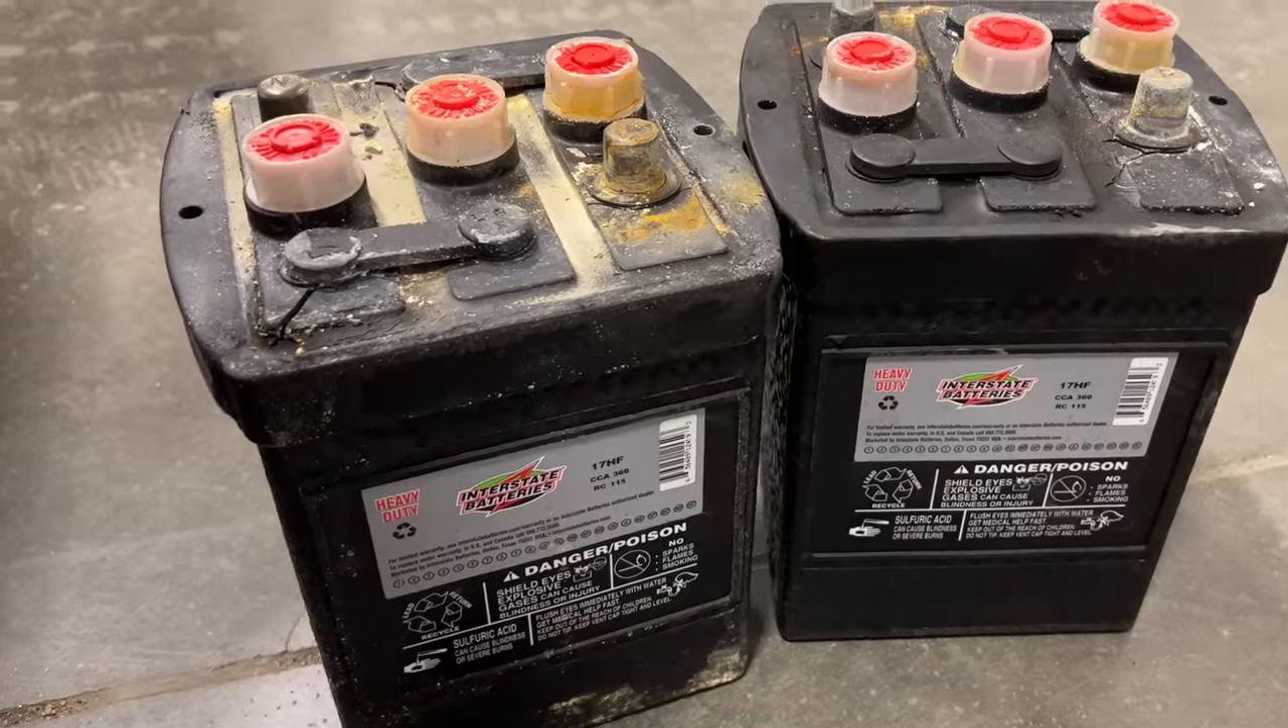I have the batteries out now, and these were Interstate batteries, part number 17HF.